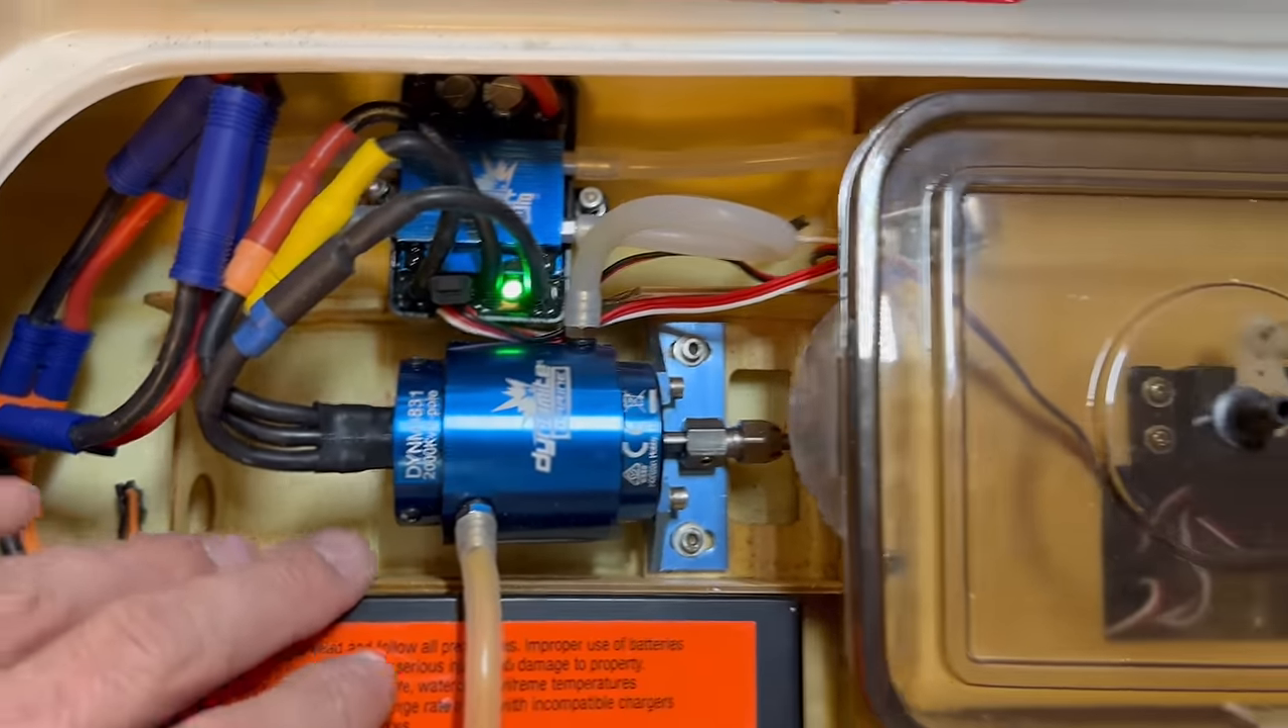We got the motor all mounted in we got our water cooling all hooked up.